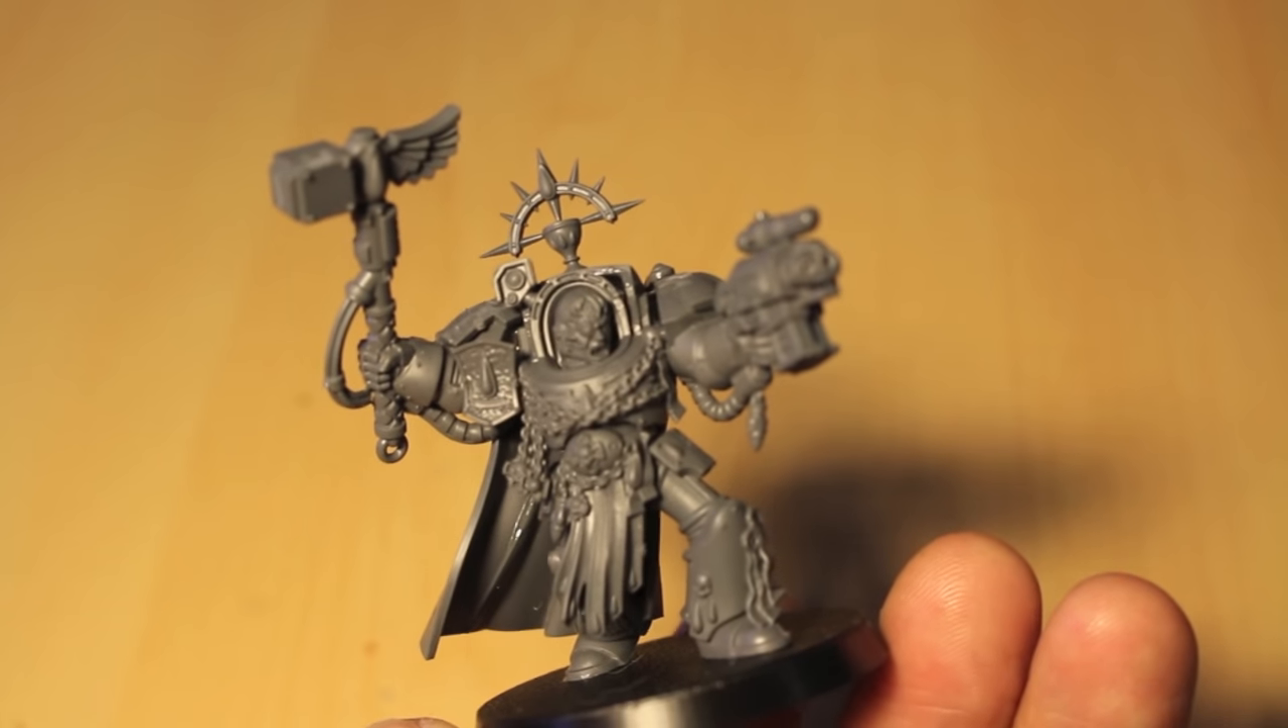Your blood angels captain is completely built up.